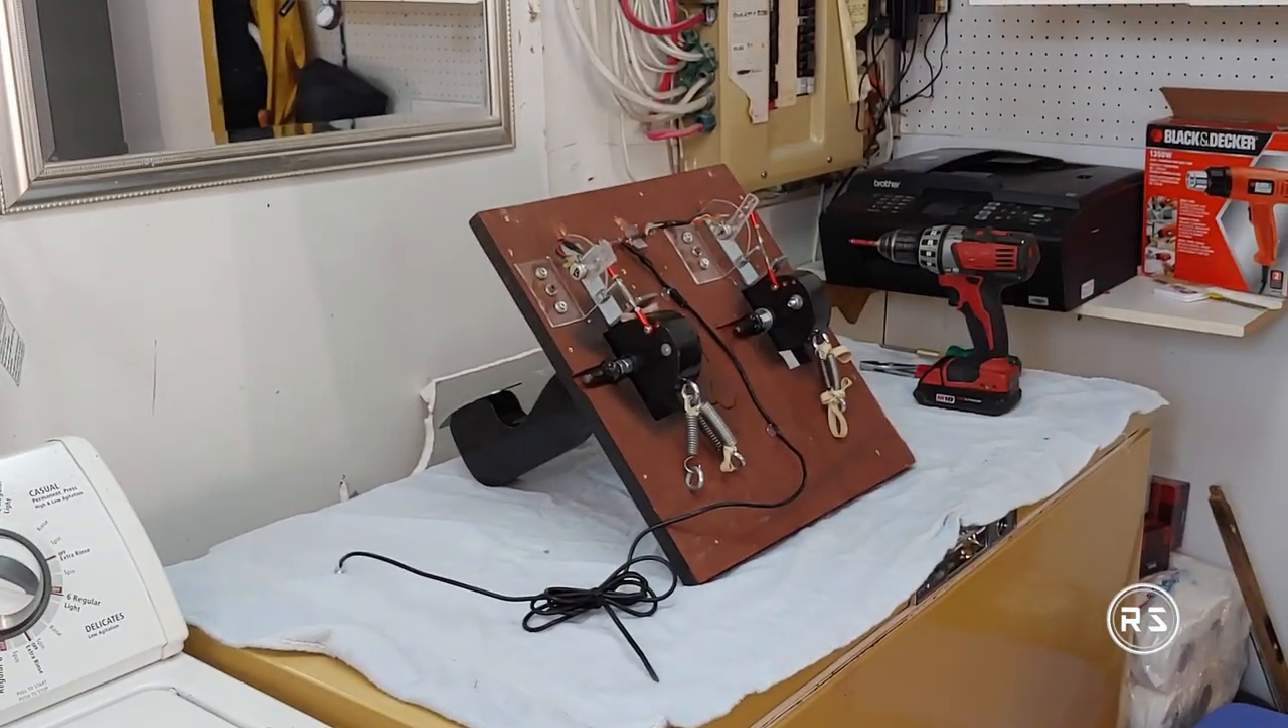The pedals are removed there on the counter and ready to work on.